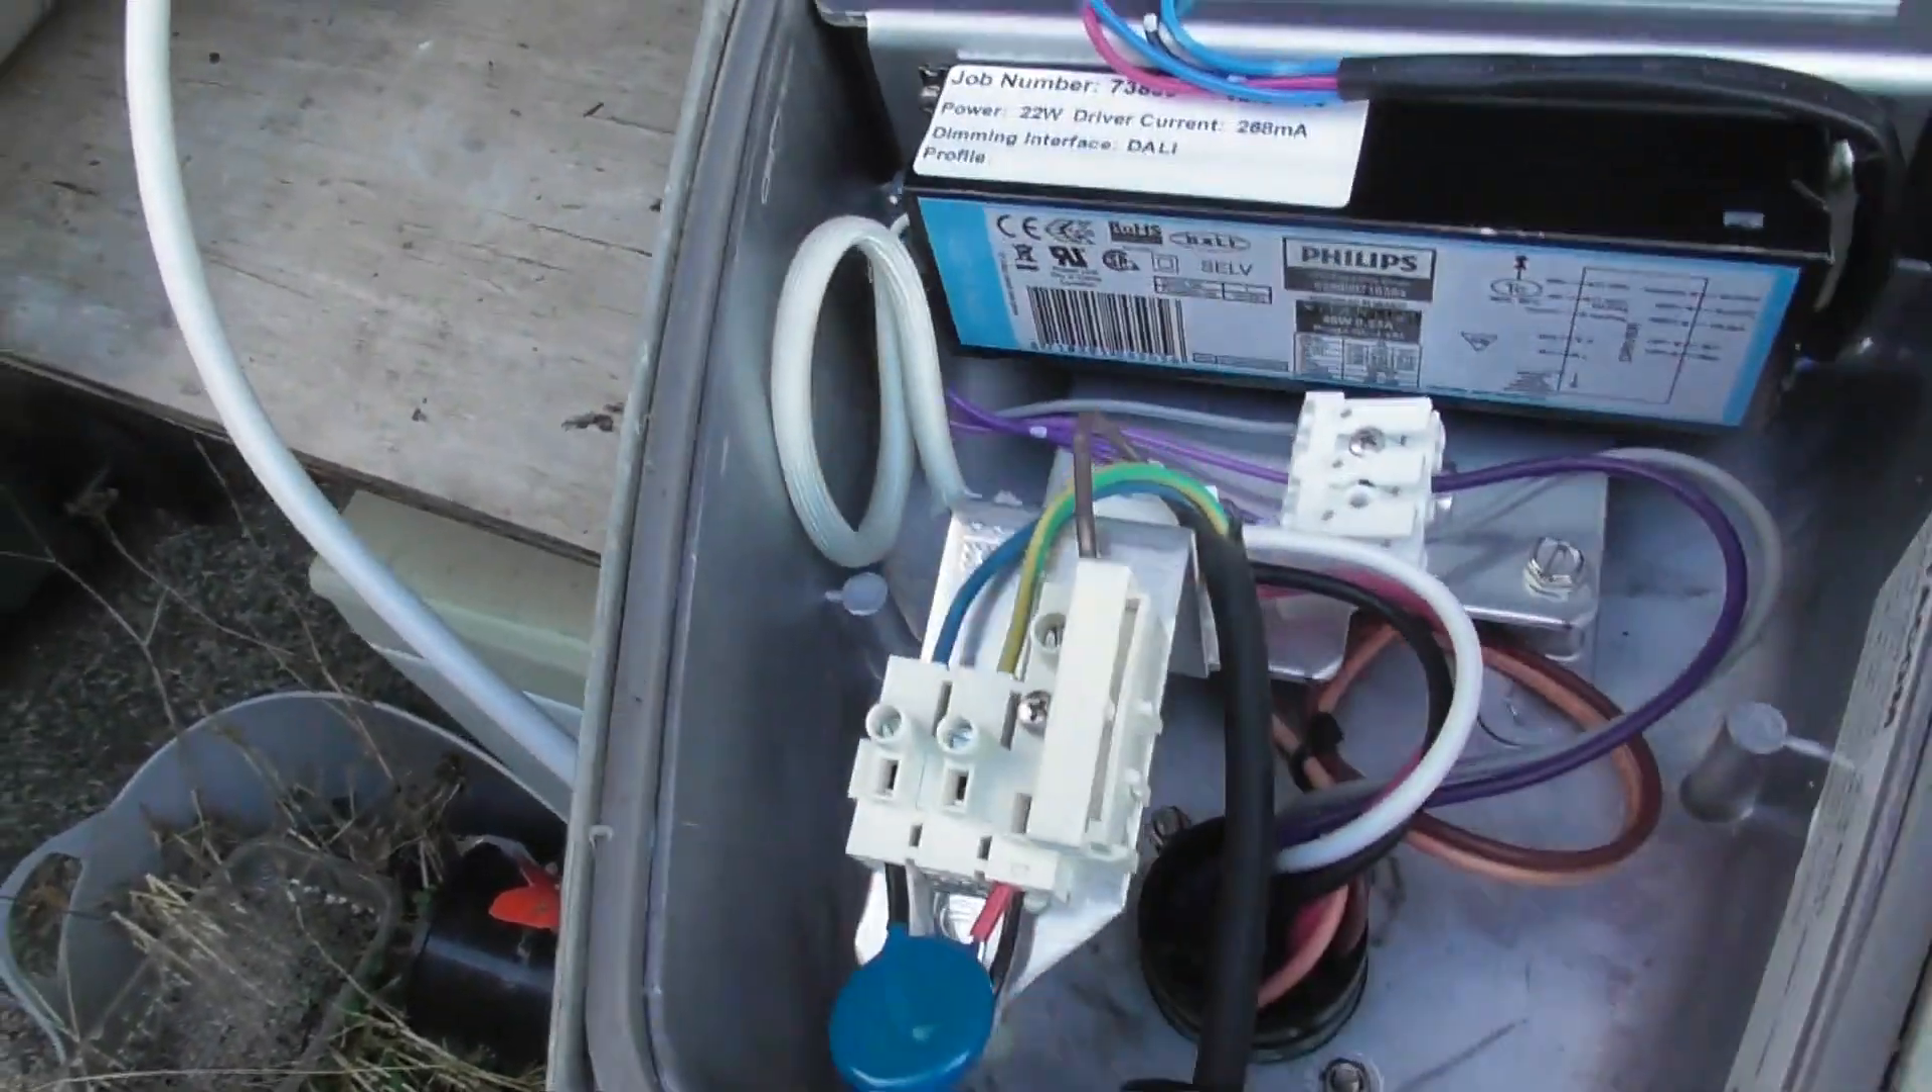So I've got the wires connected.